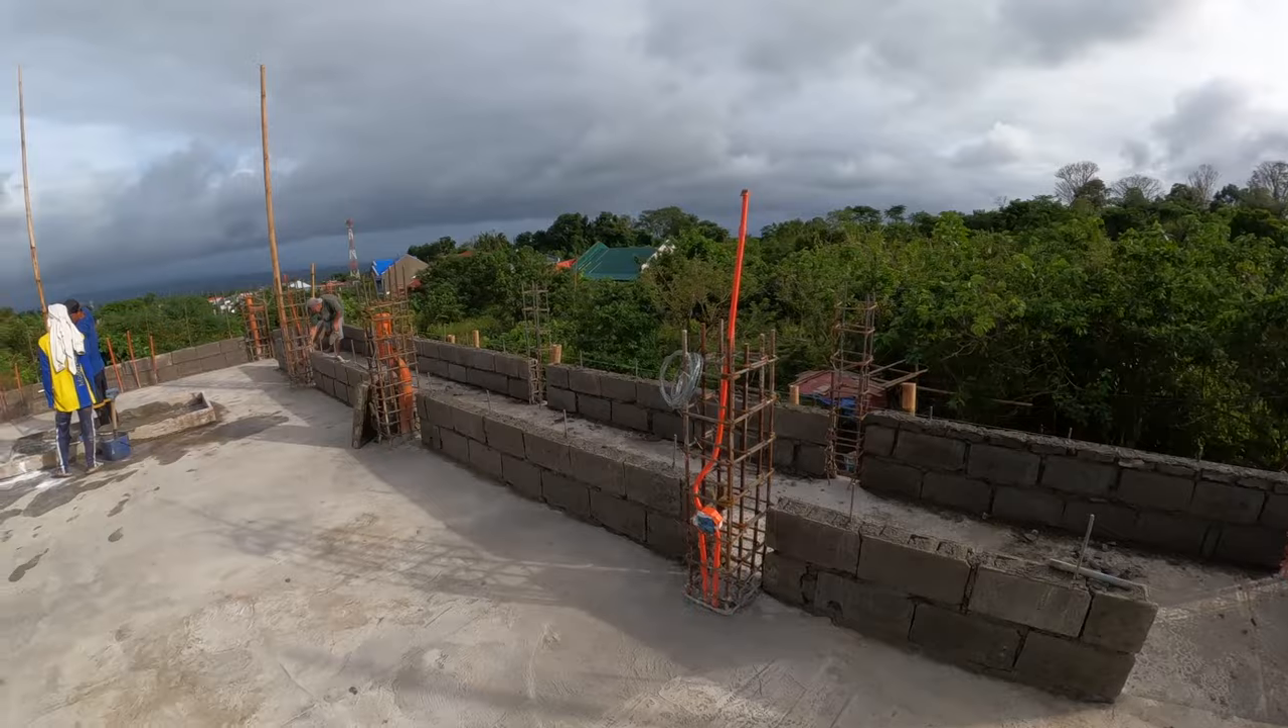I'm up here on top of the roof now, and today they were able to set all this concrete hollow block here.